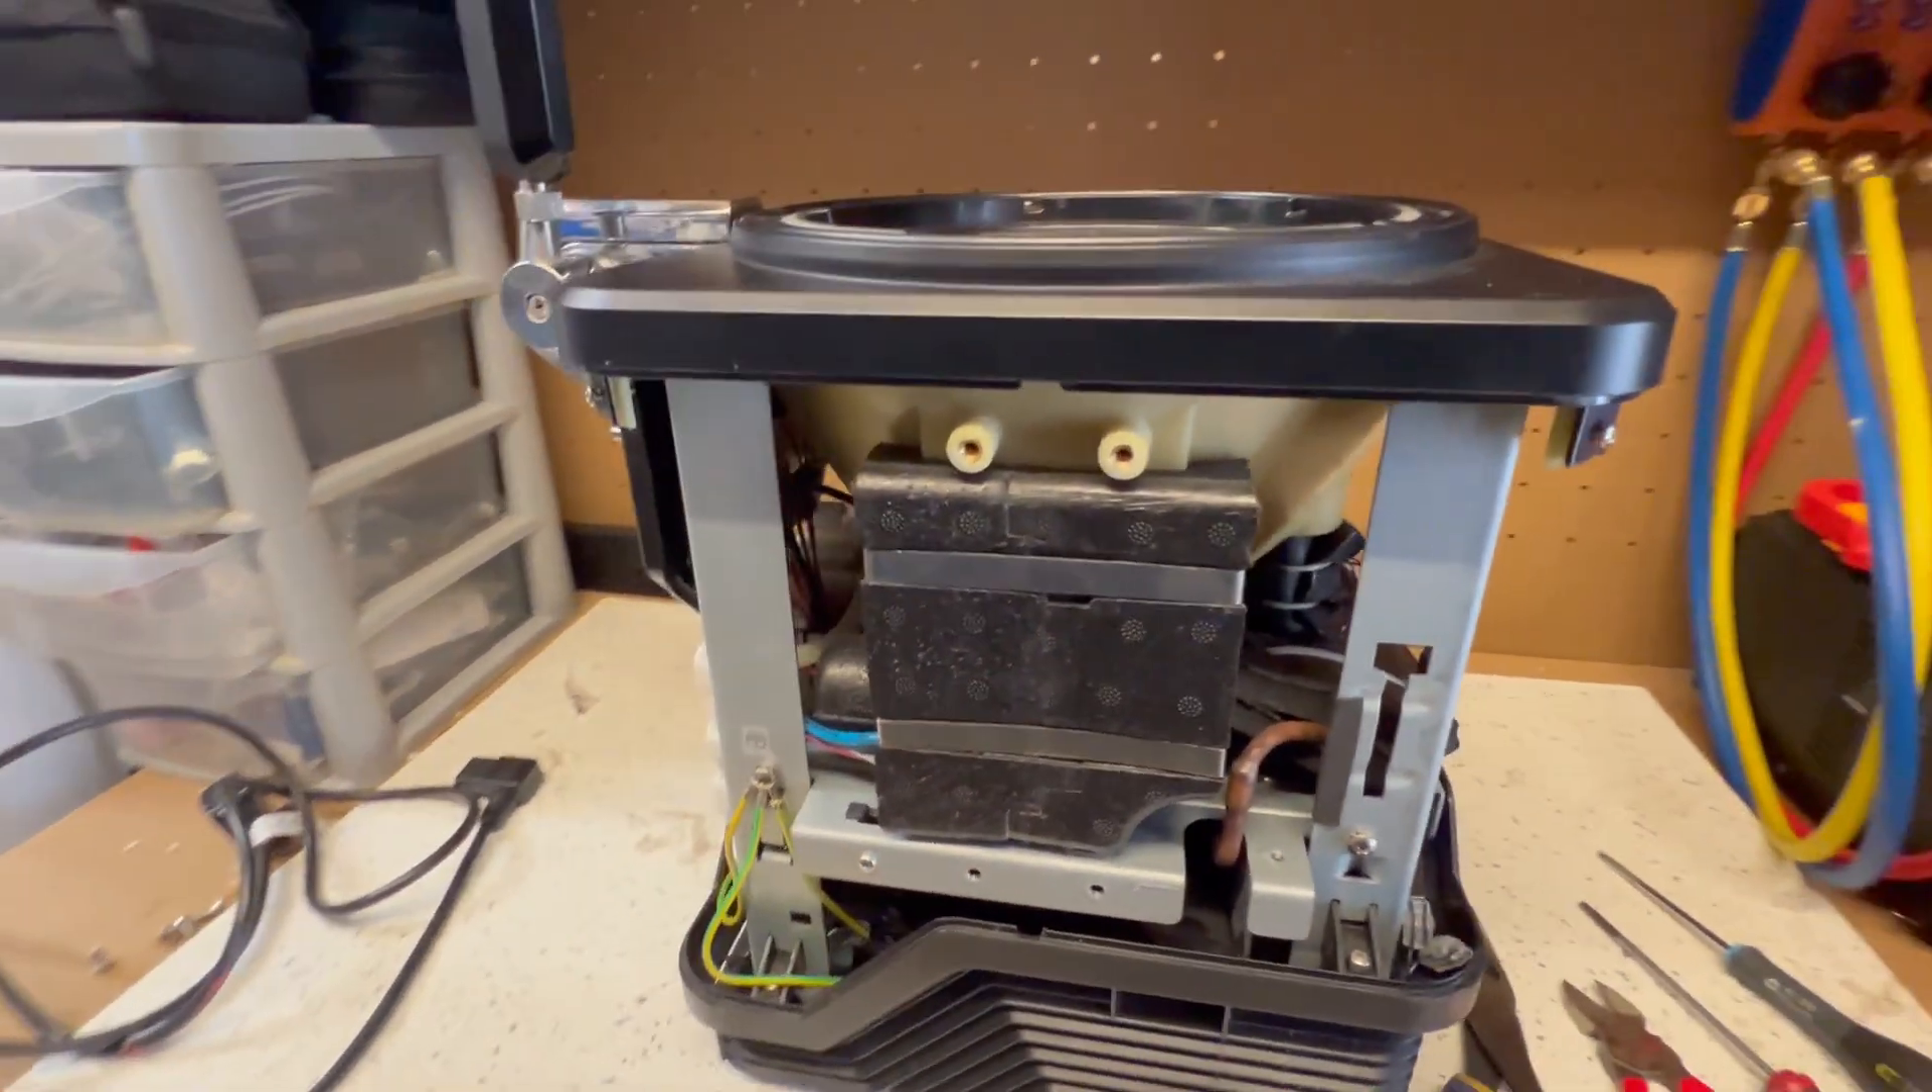Okay, so this is what the machine looks like without the covers on.